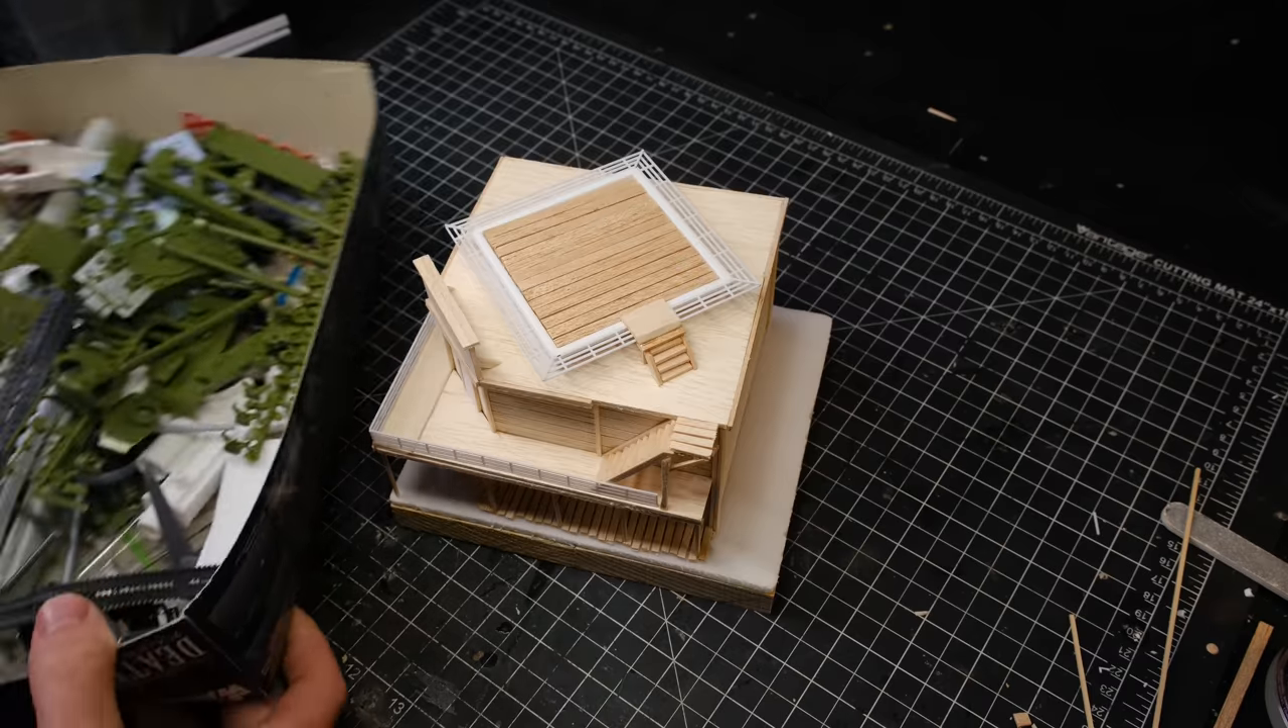Once the landing pad was done, I glued it down to the roof, and I also added some steps and a little path for the people that operate the balloon.